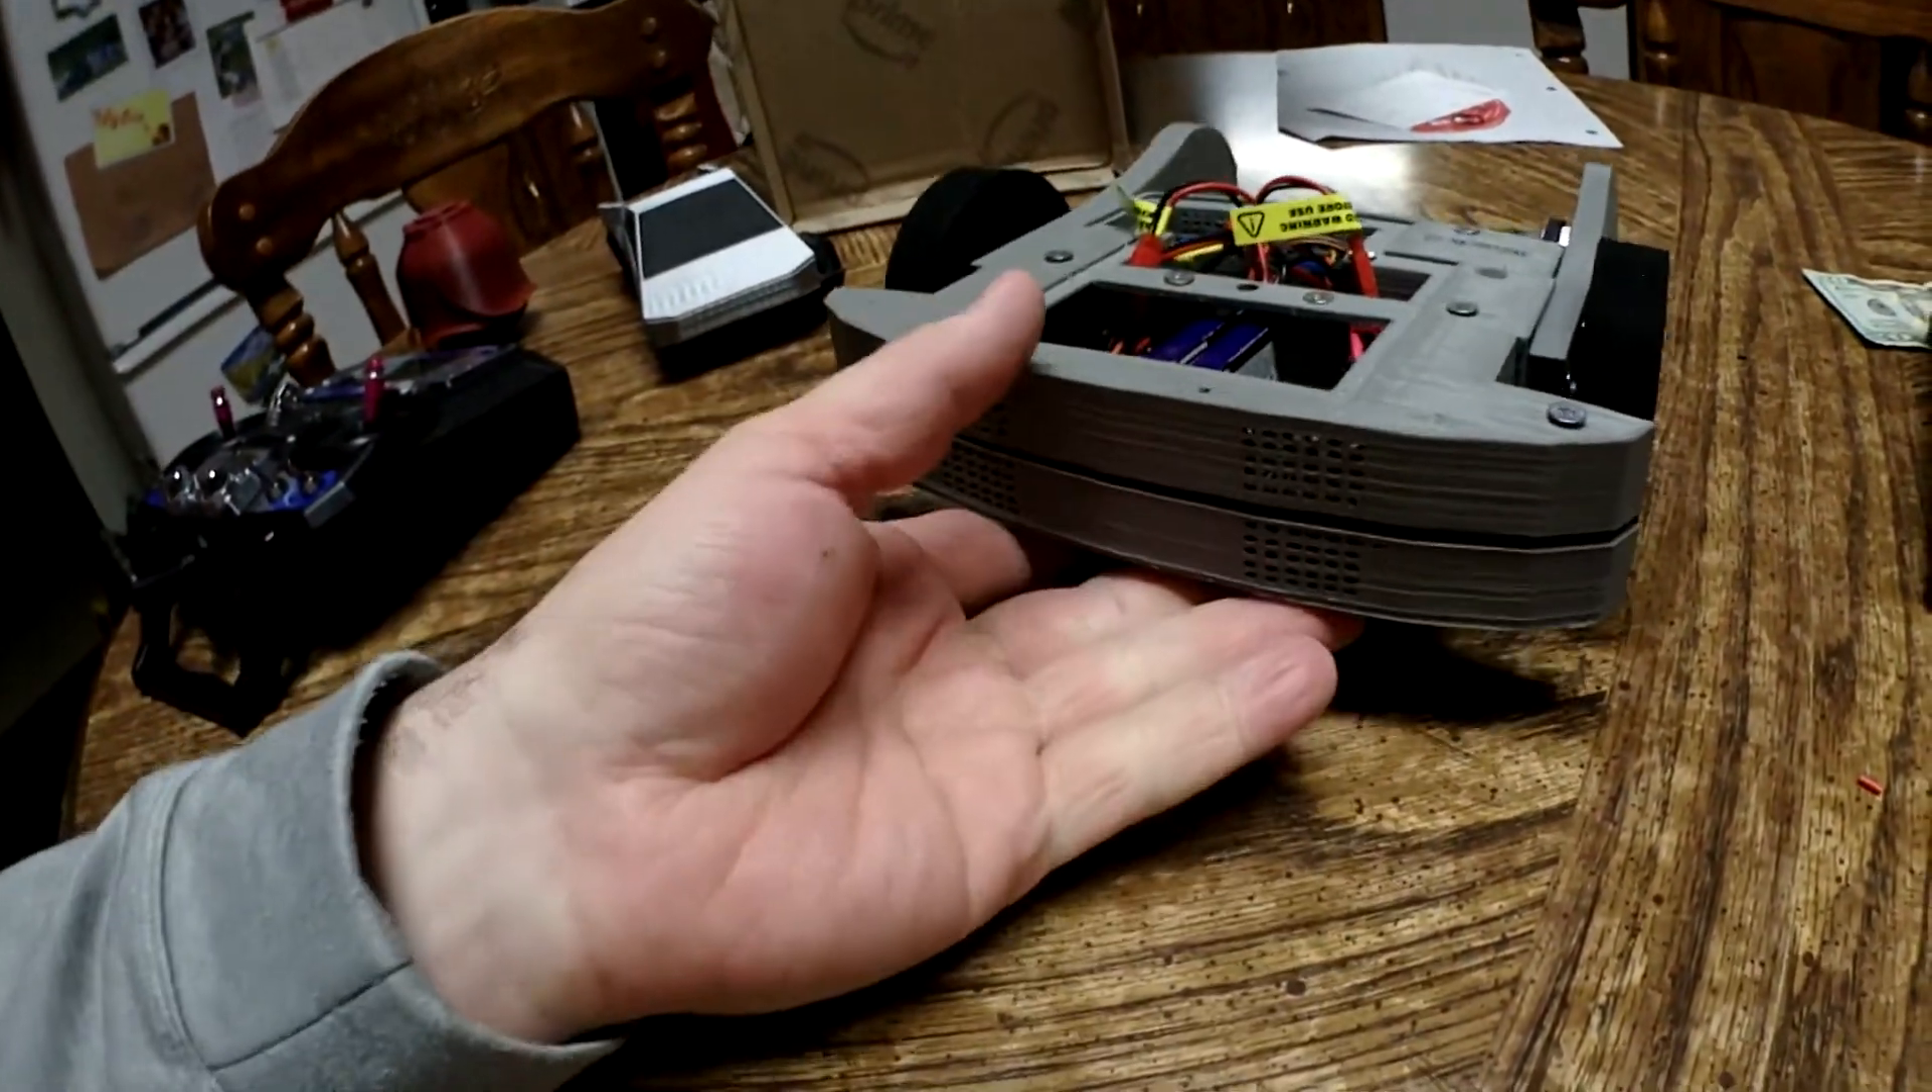I can't quite figure out why there's a gap in the body on the one side i'm bolting it together but it works.